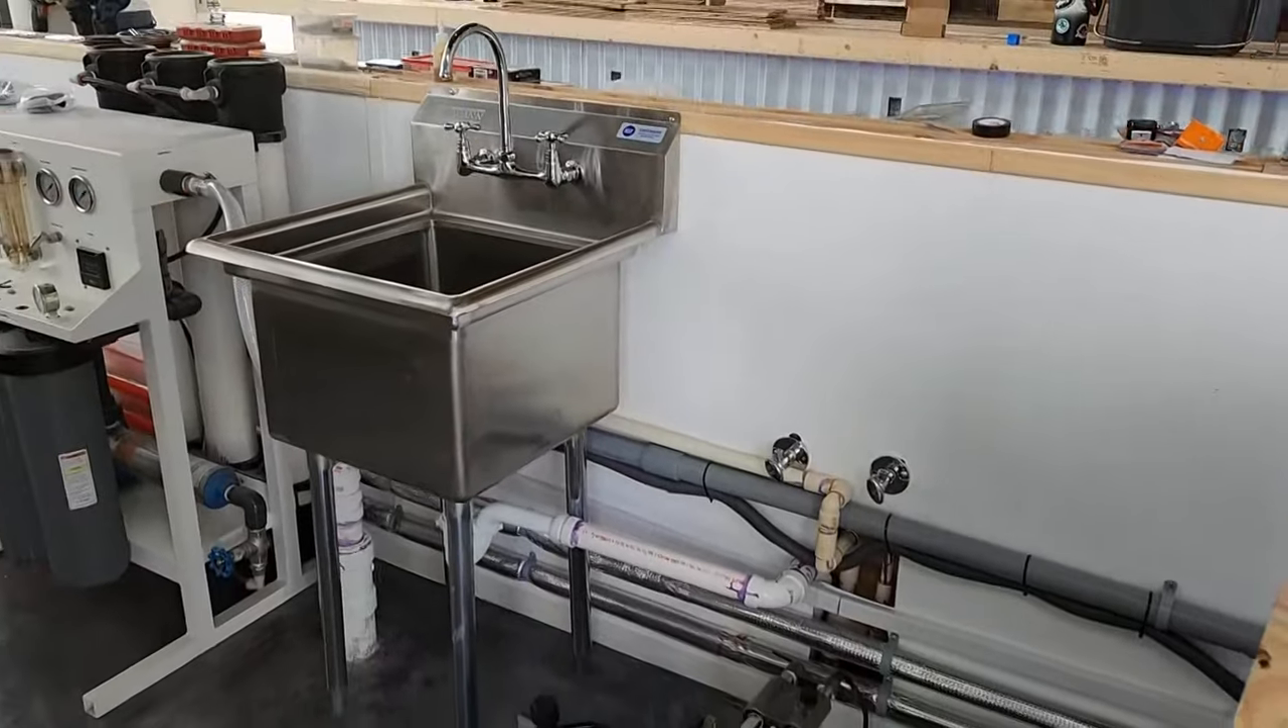So in here we're a little bit um a little bit disorganized at the moment but we um we've been working hard on infrastructure so all of our infrastructure in here is pretty much done the sink is put in.